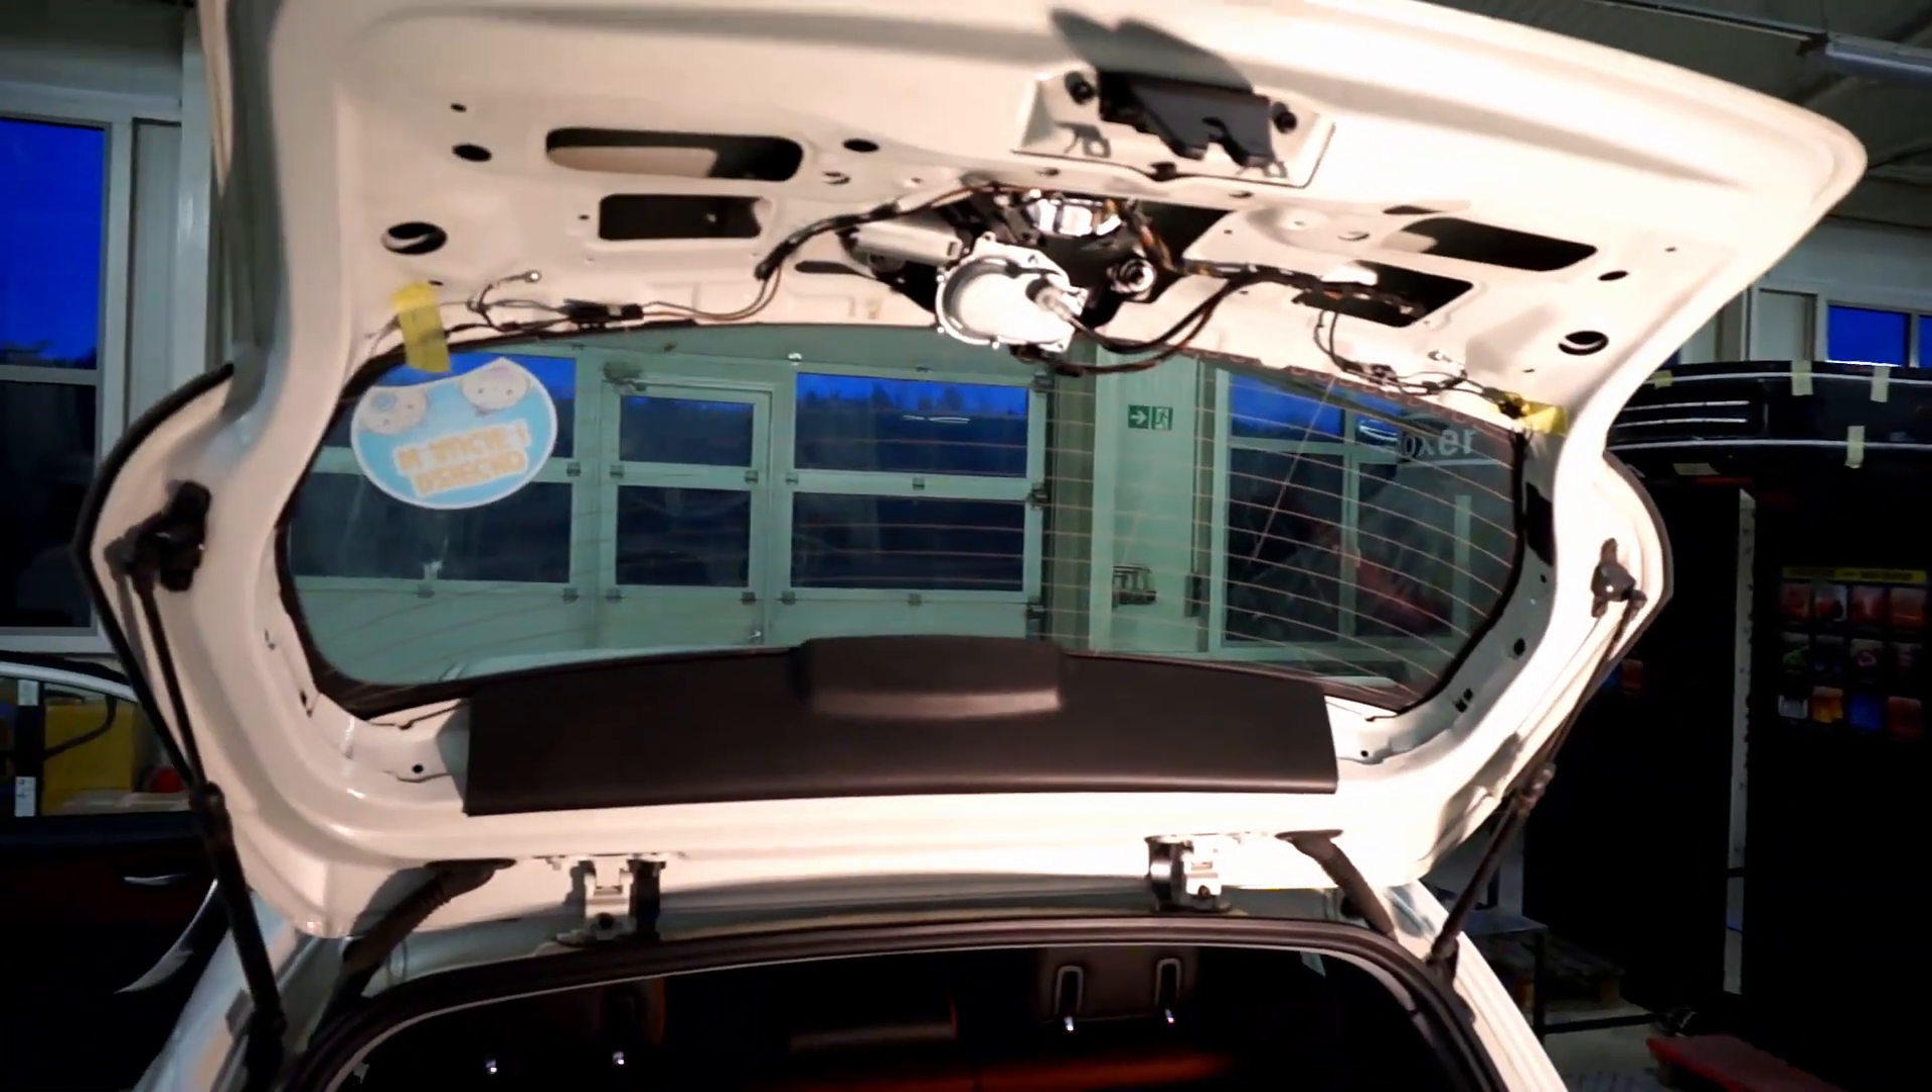Now I need to put back the trim and that's it.